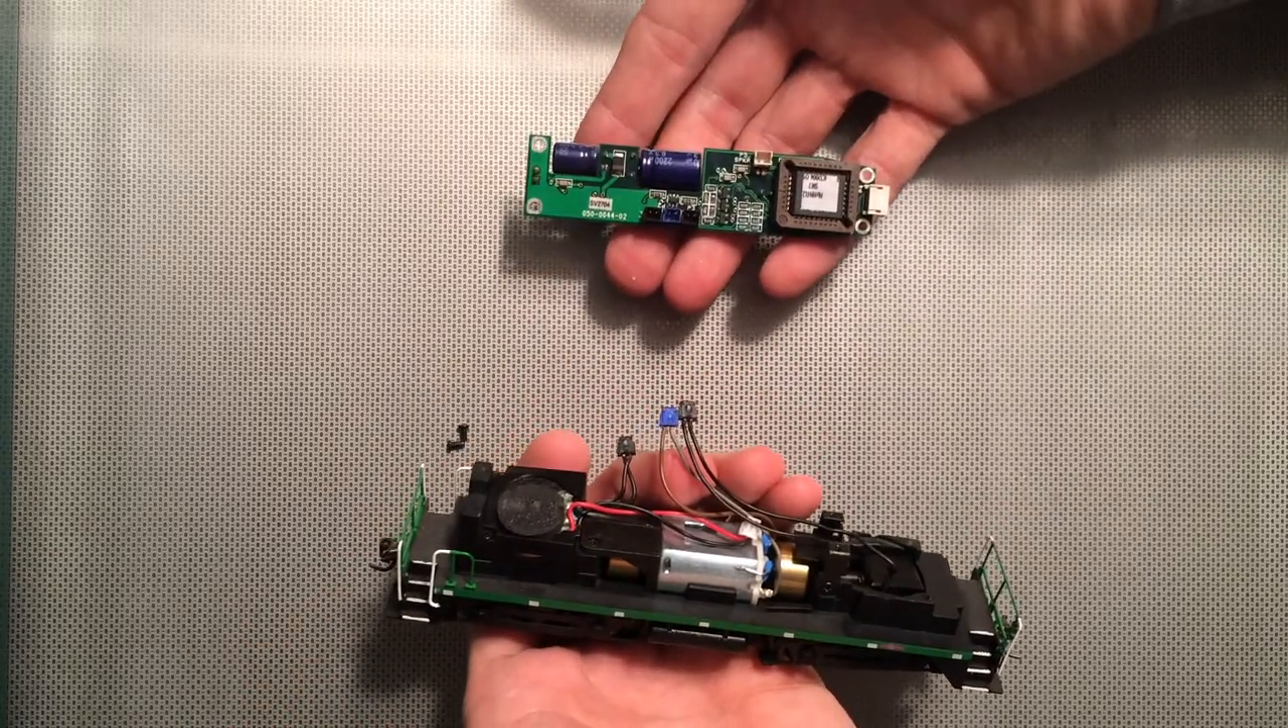So now we've taken the DCC board off completely.